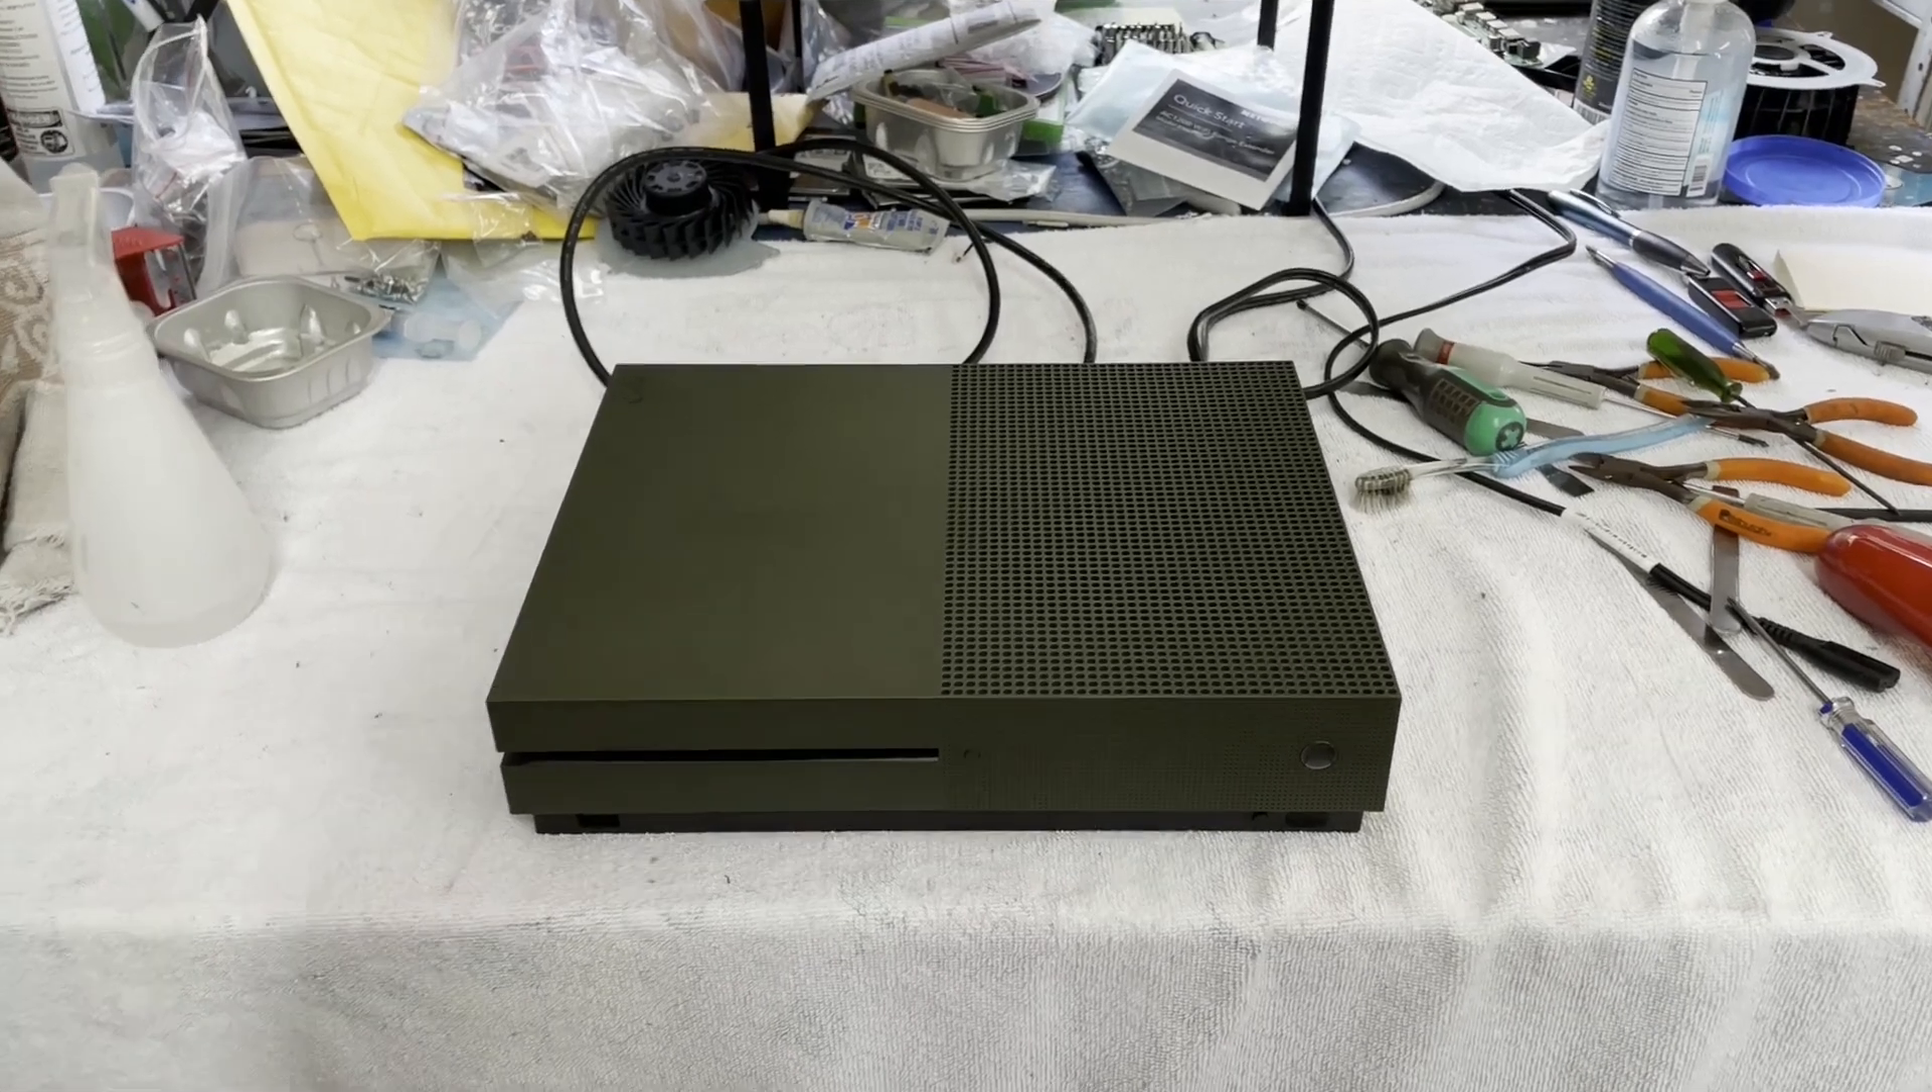Our Xbox One S Olive Green version is fully reassembled.